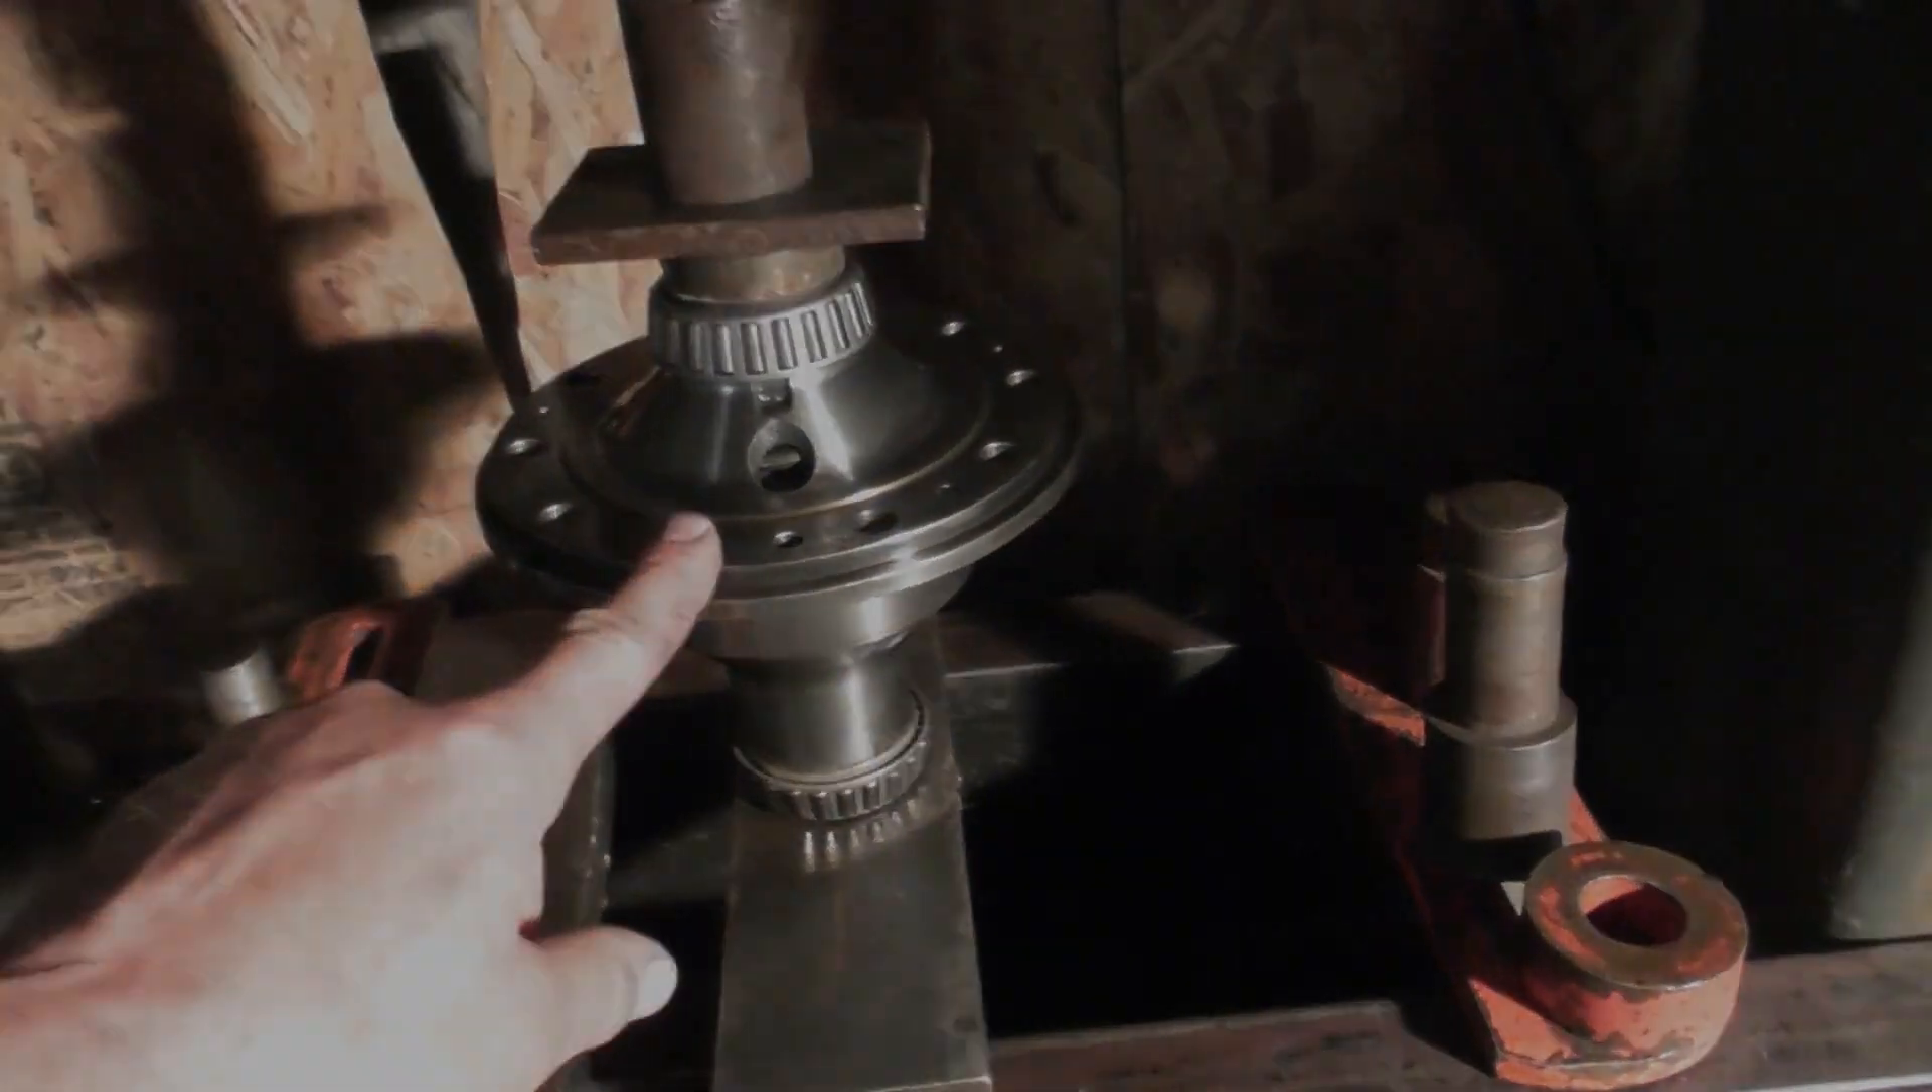I got the new bearings pressed on my Detroit Locker.